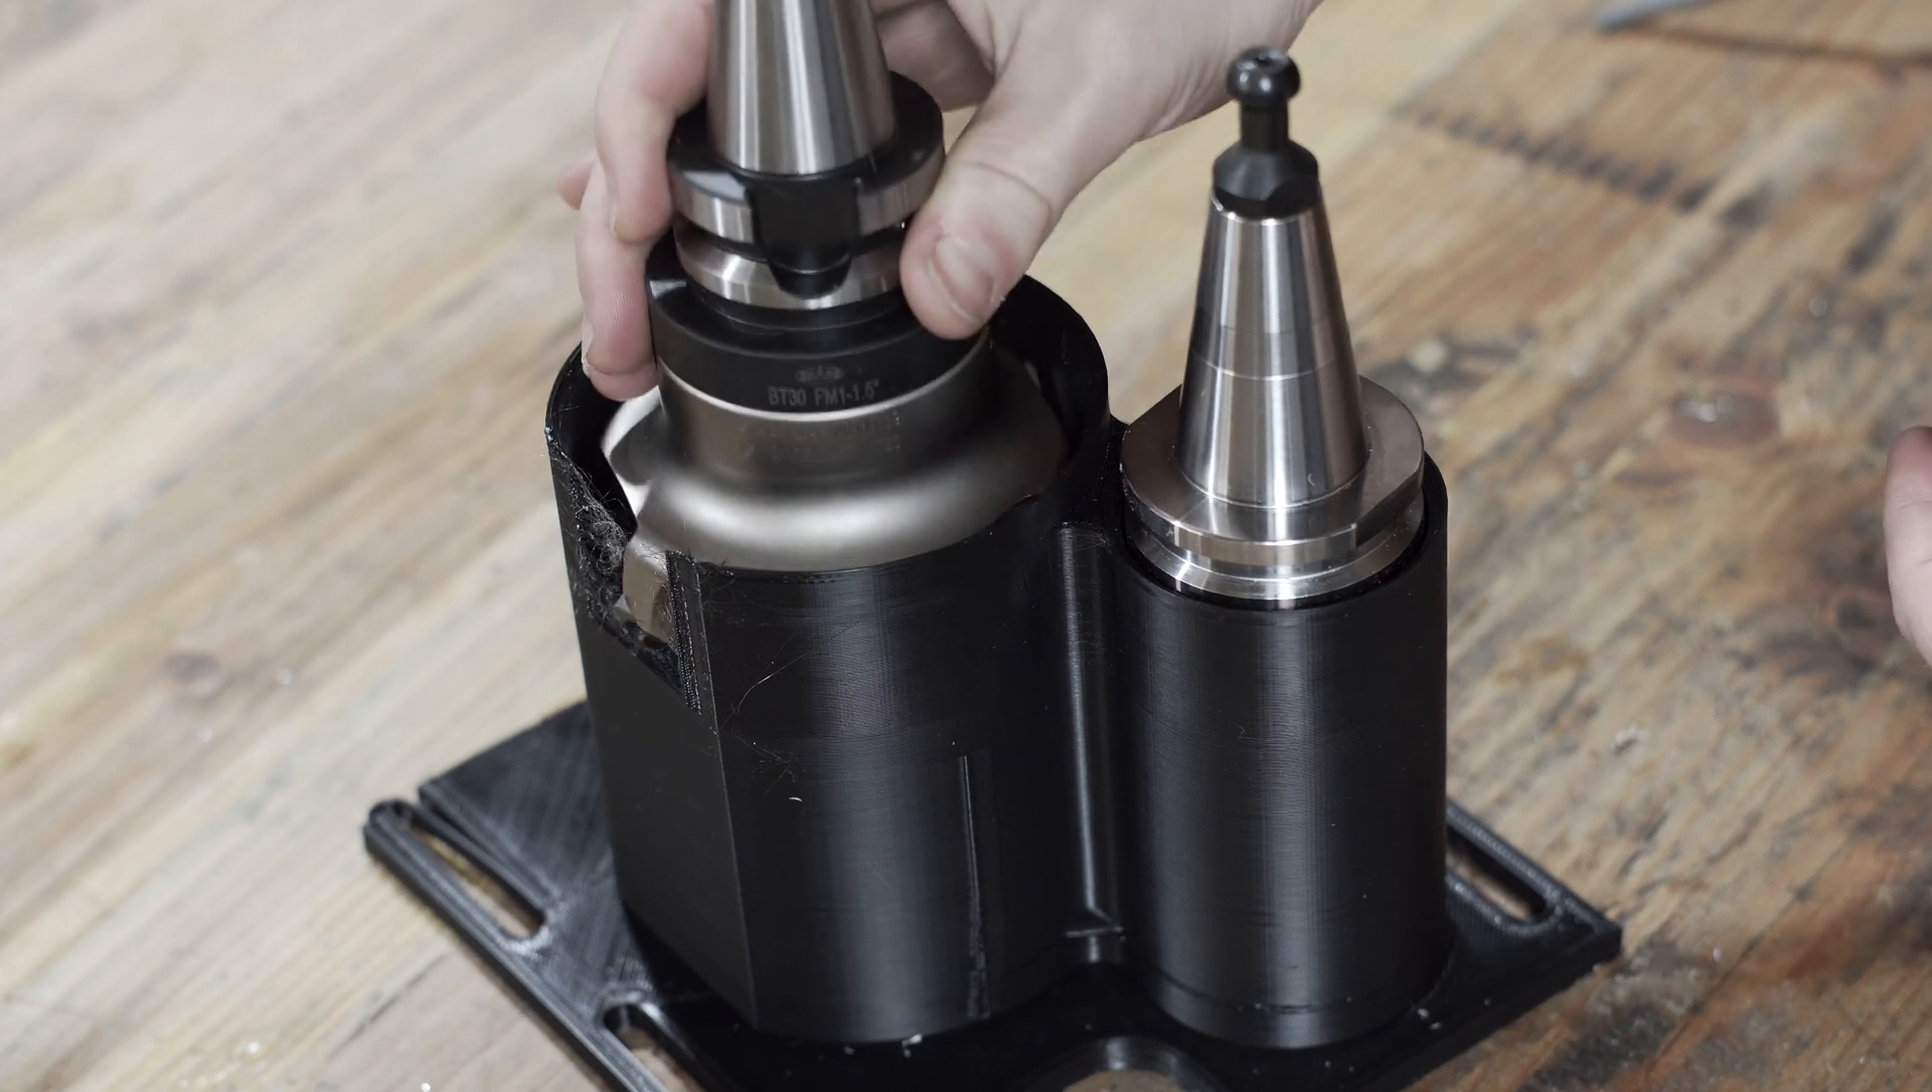And so the last module, which isn't currently mounted on the router, is custom designed for the probe and for the face mill that I mentioned earlier.